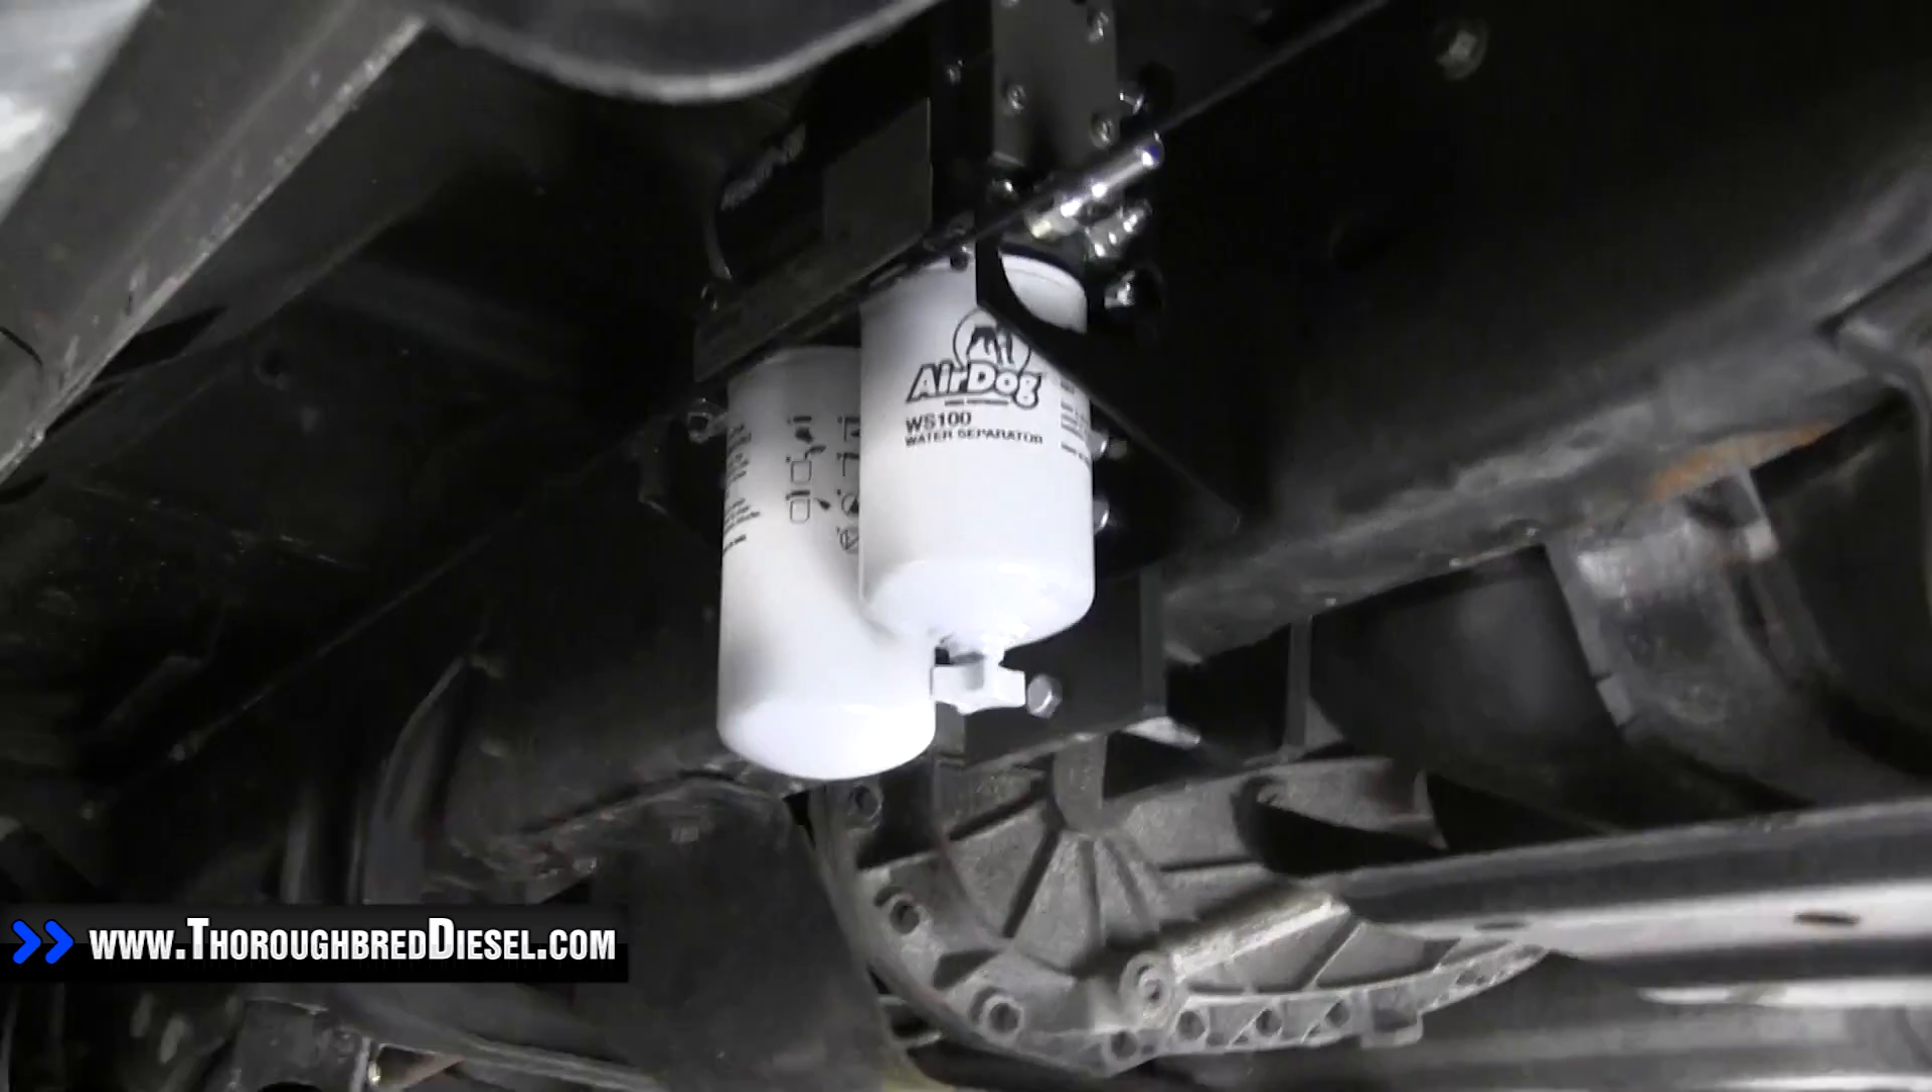Now here's a shot of our air dog mounted on the frame rail on our six four.